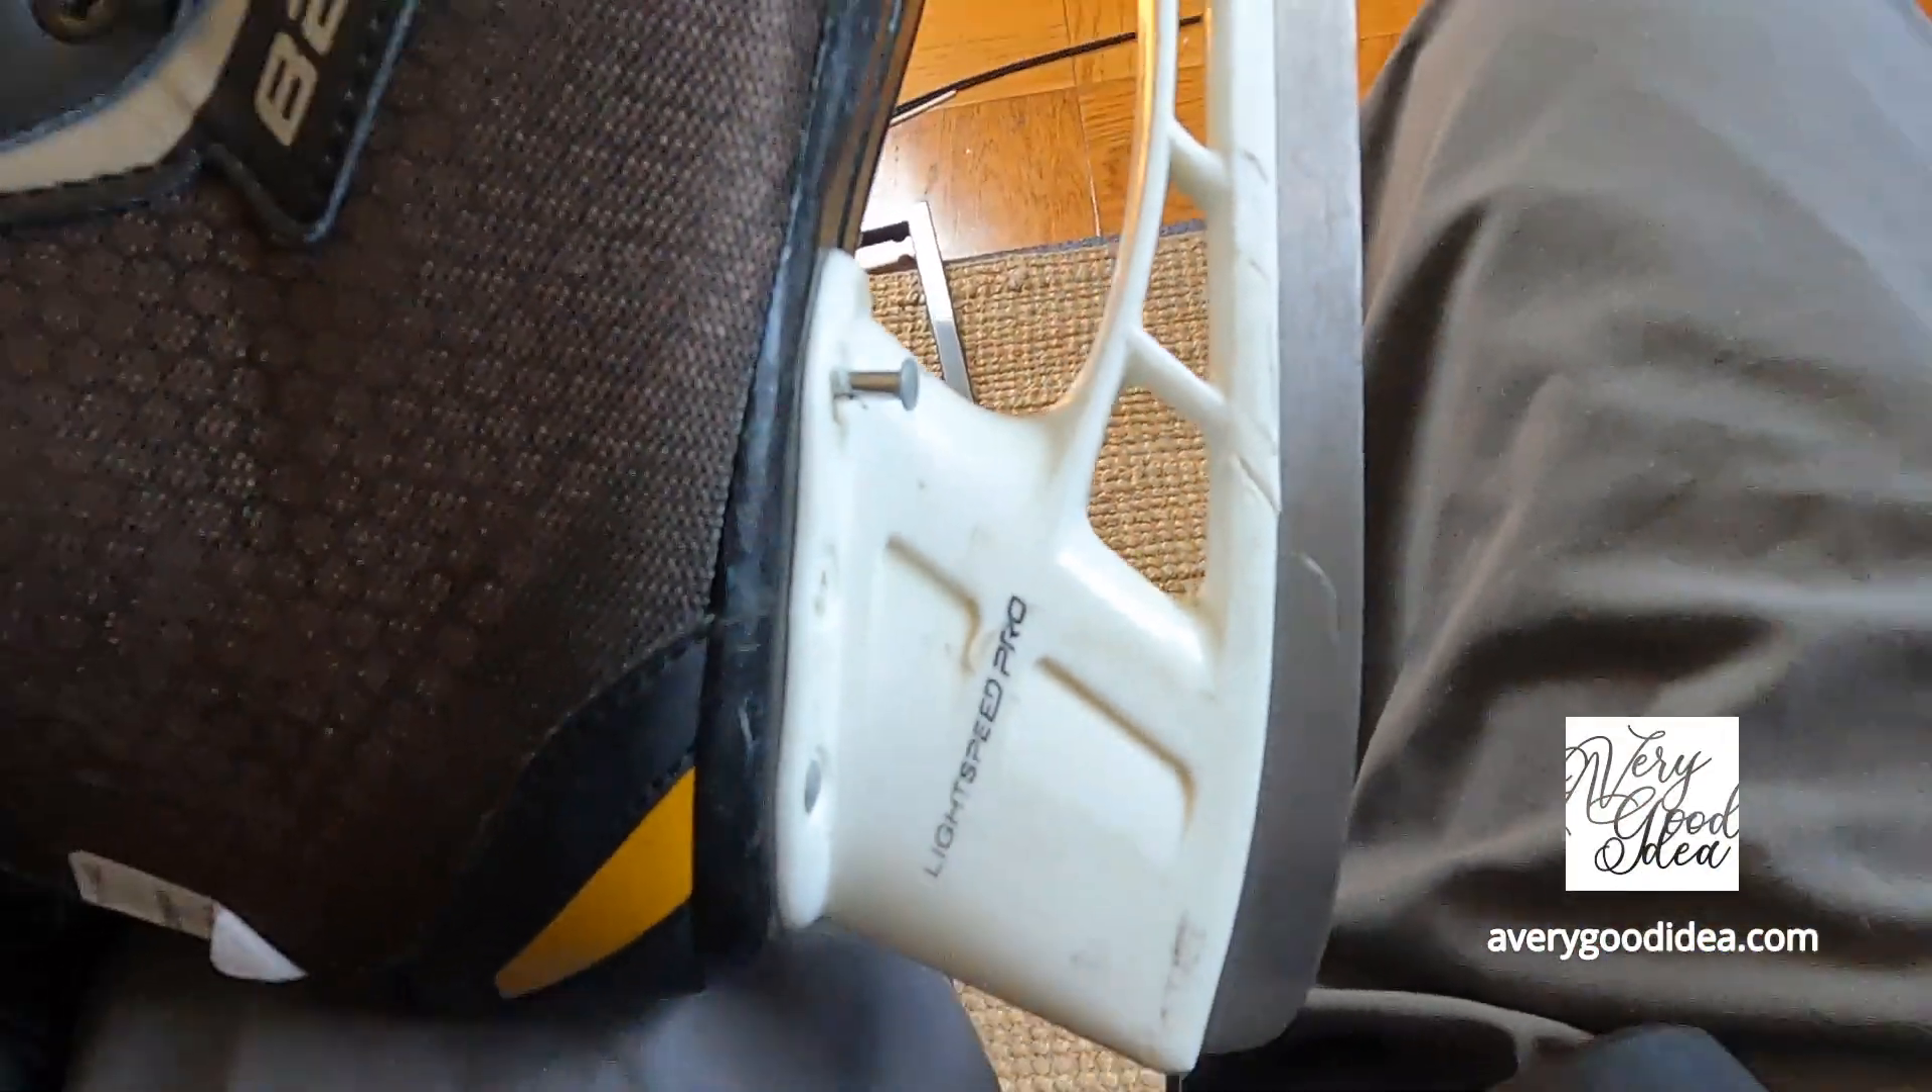So, you can see the rivet is sticking out.